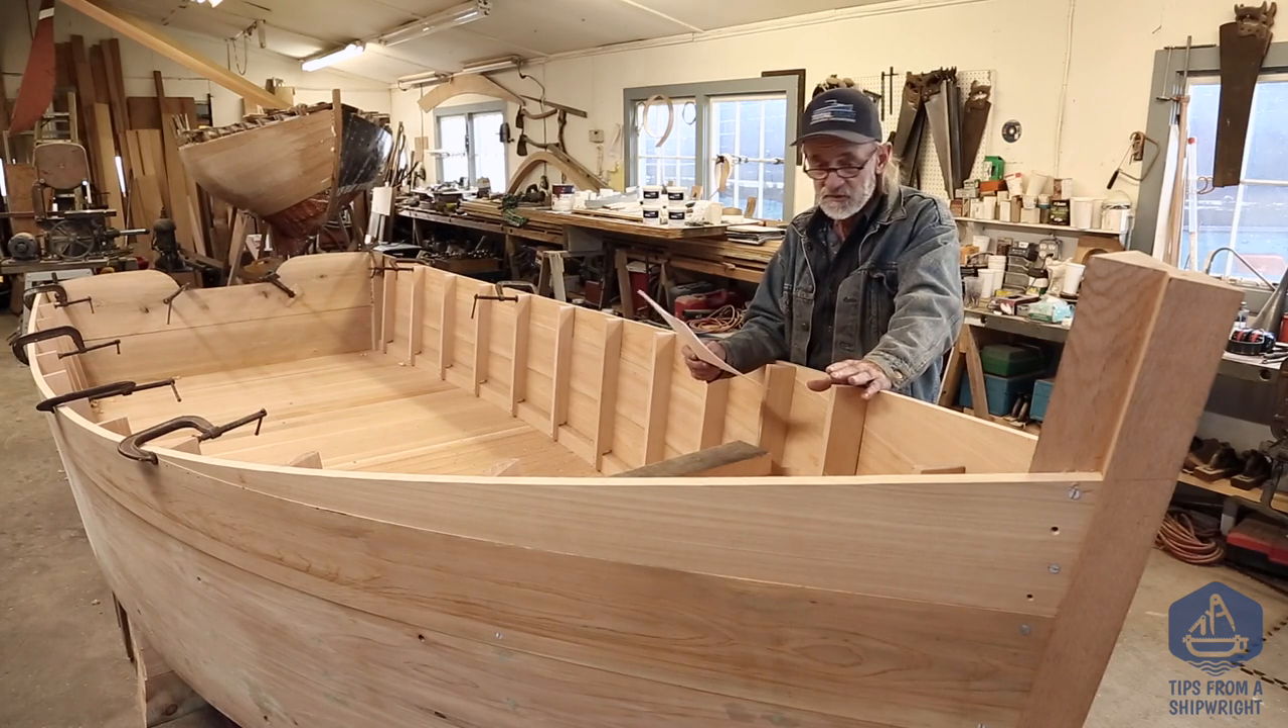I've made the transom and the stem and I've kind of got the side plank and all fit together.